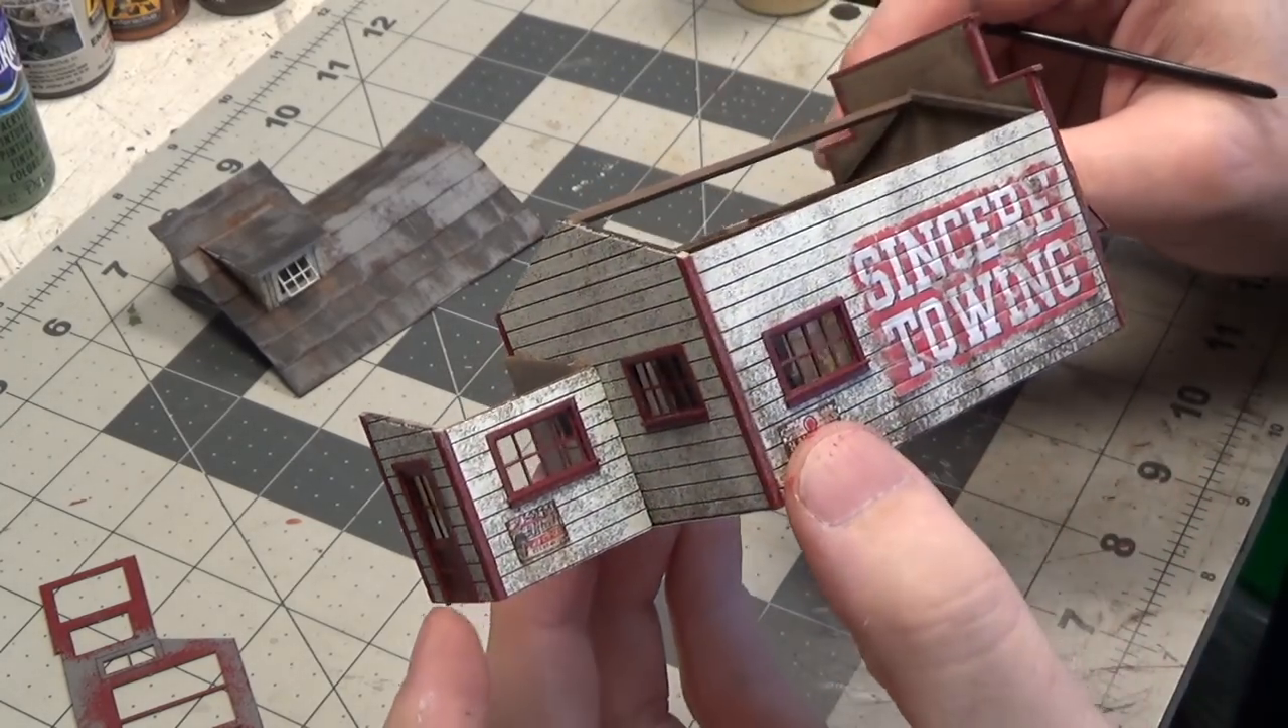So, I have all of my windows and my door in place.